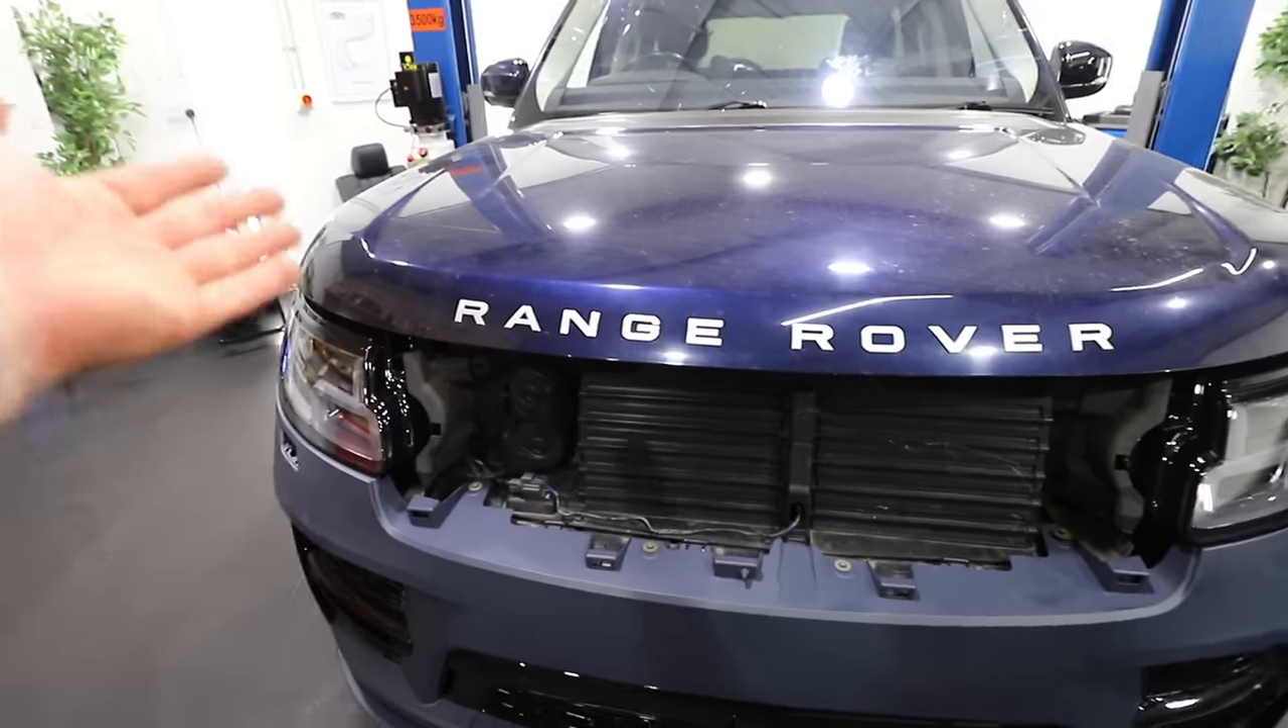Okay so we're missing a few parts quite obviously there is a grill which is missing.